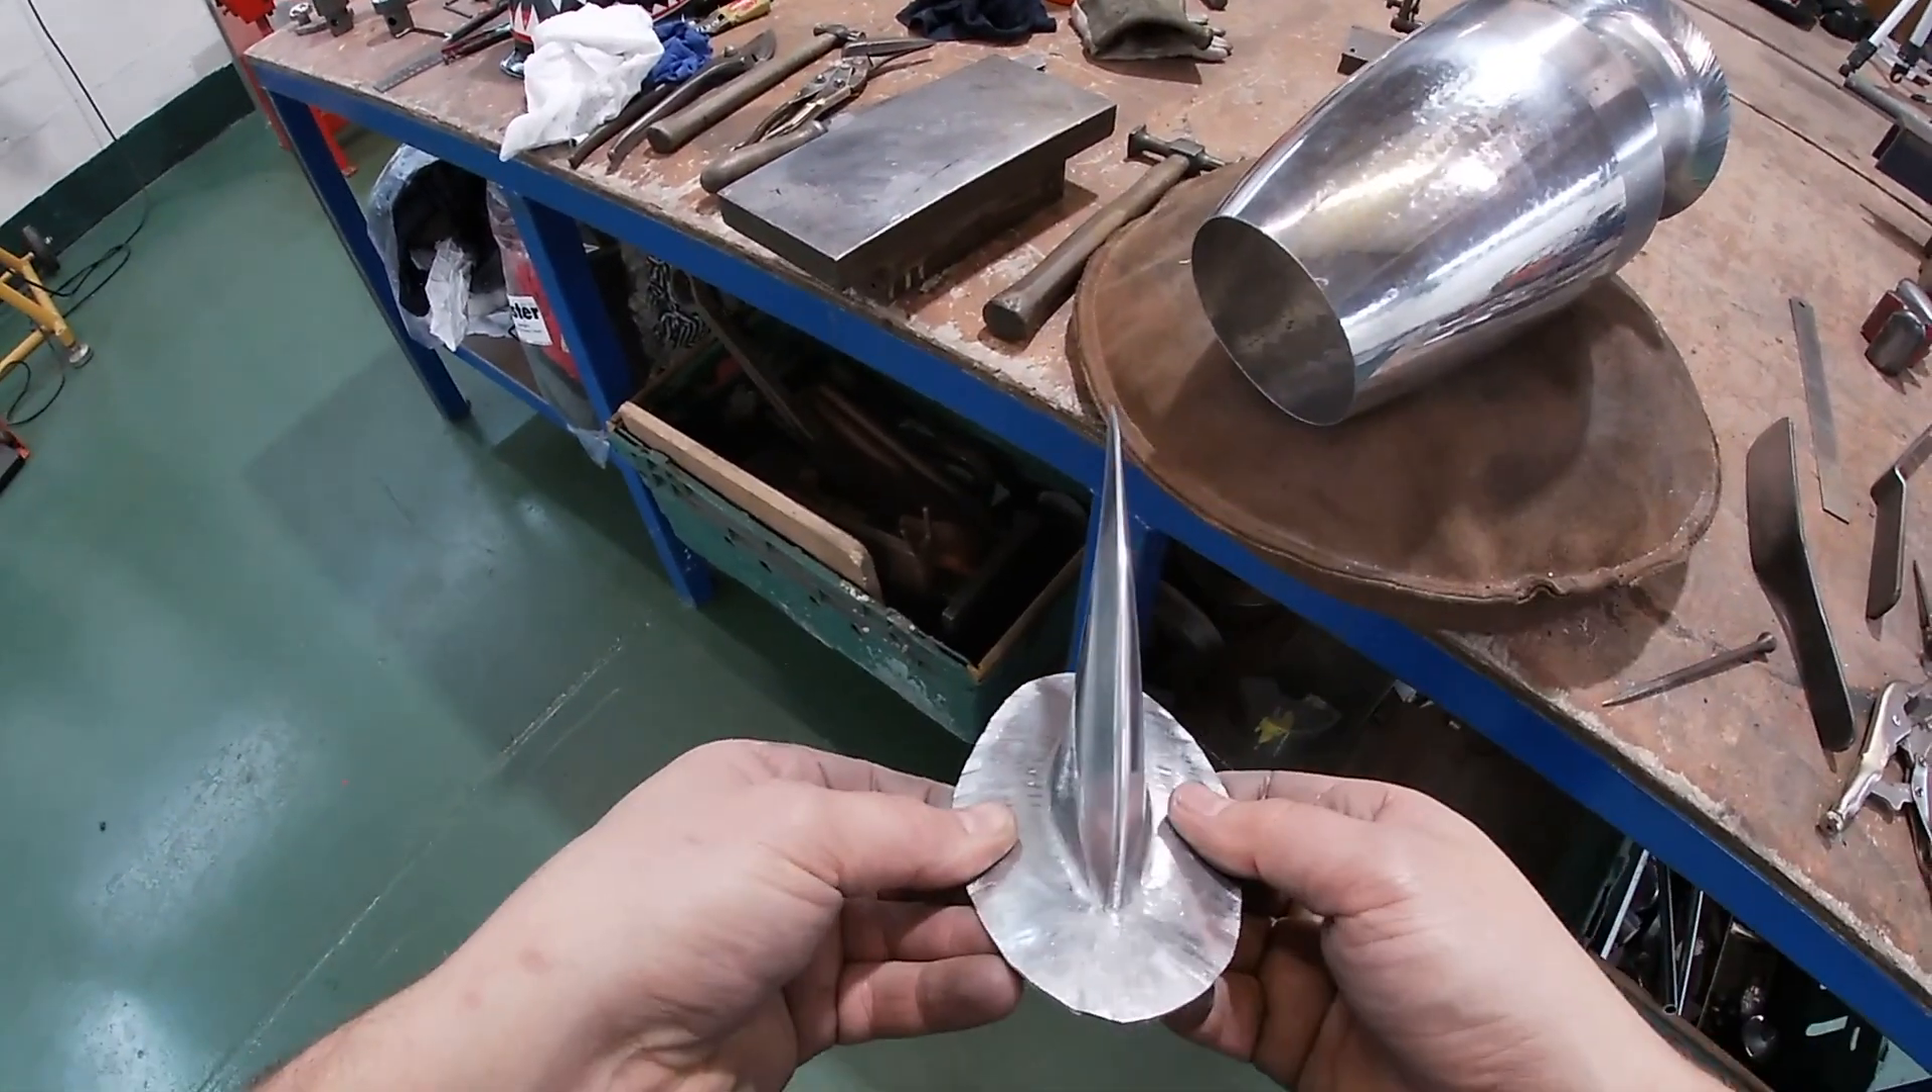So here we have our fin welded down the center cleaned up ready to locate.